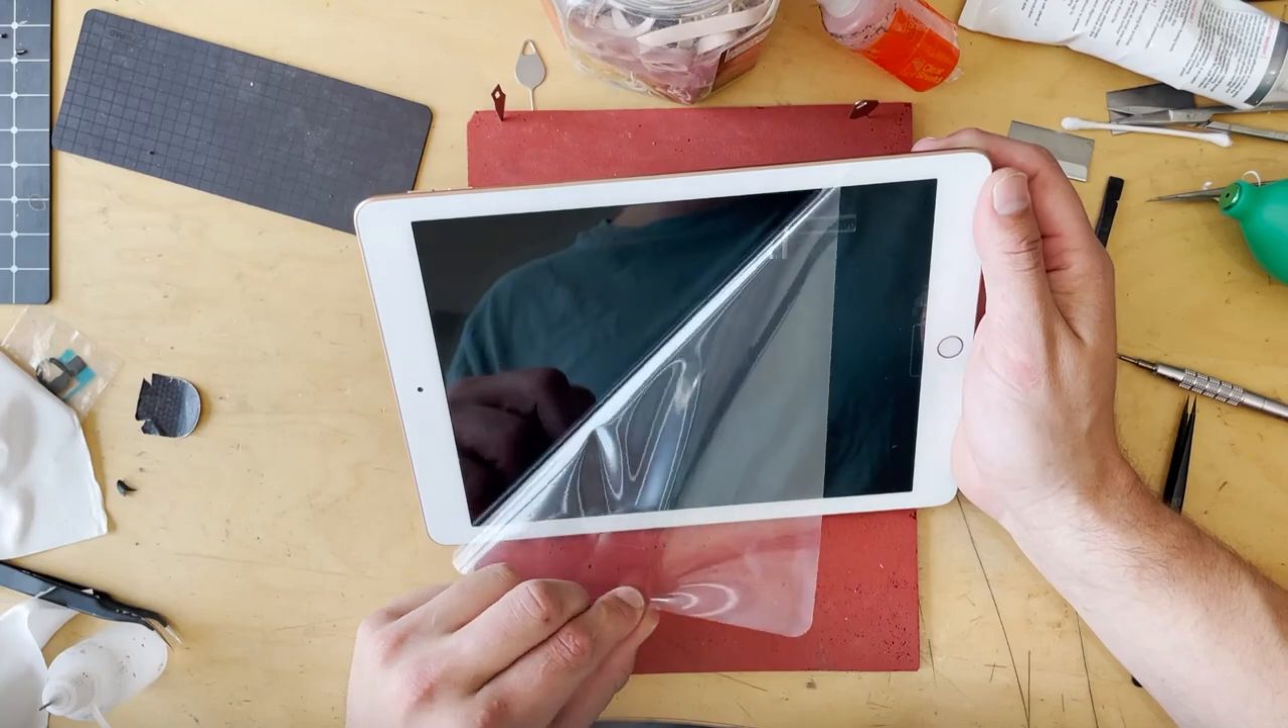And yeah, so that is a full start to finish replacement on a iPad 6th gen. And no more cracks.